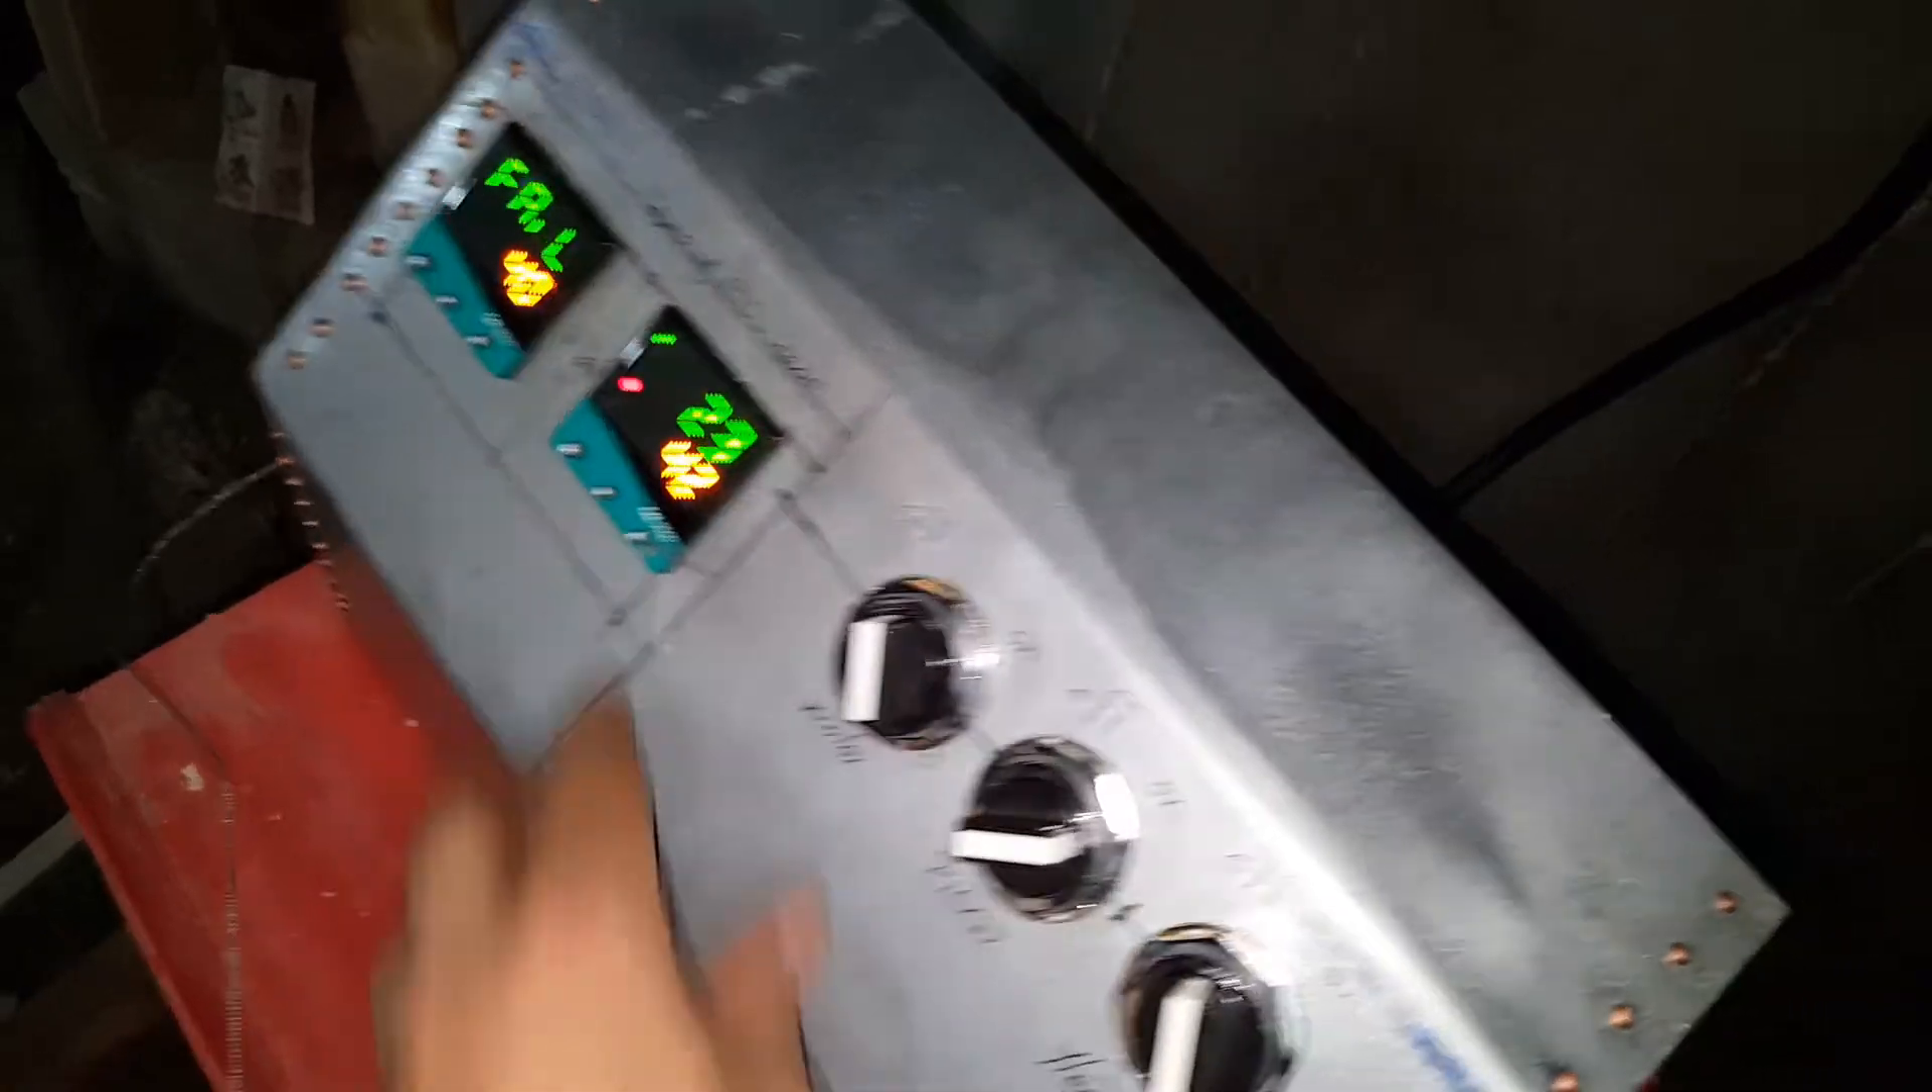Well, I am who I am, and I couldn't just walk away with the project partway done, so I installed my controllers into the front of the unit, and here they power on.